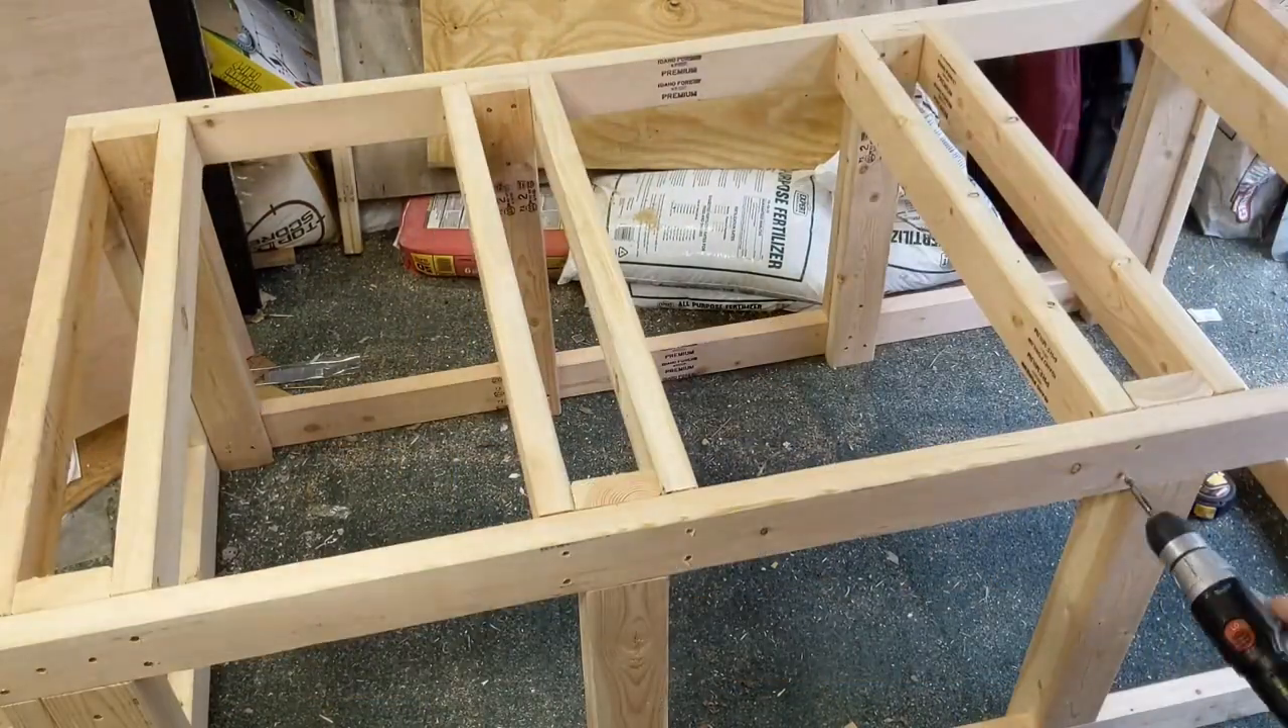So, as you can see, the cross braces are installed. The stand is pretty much done.